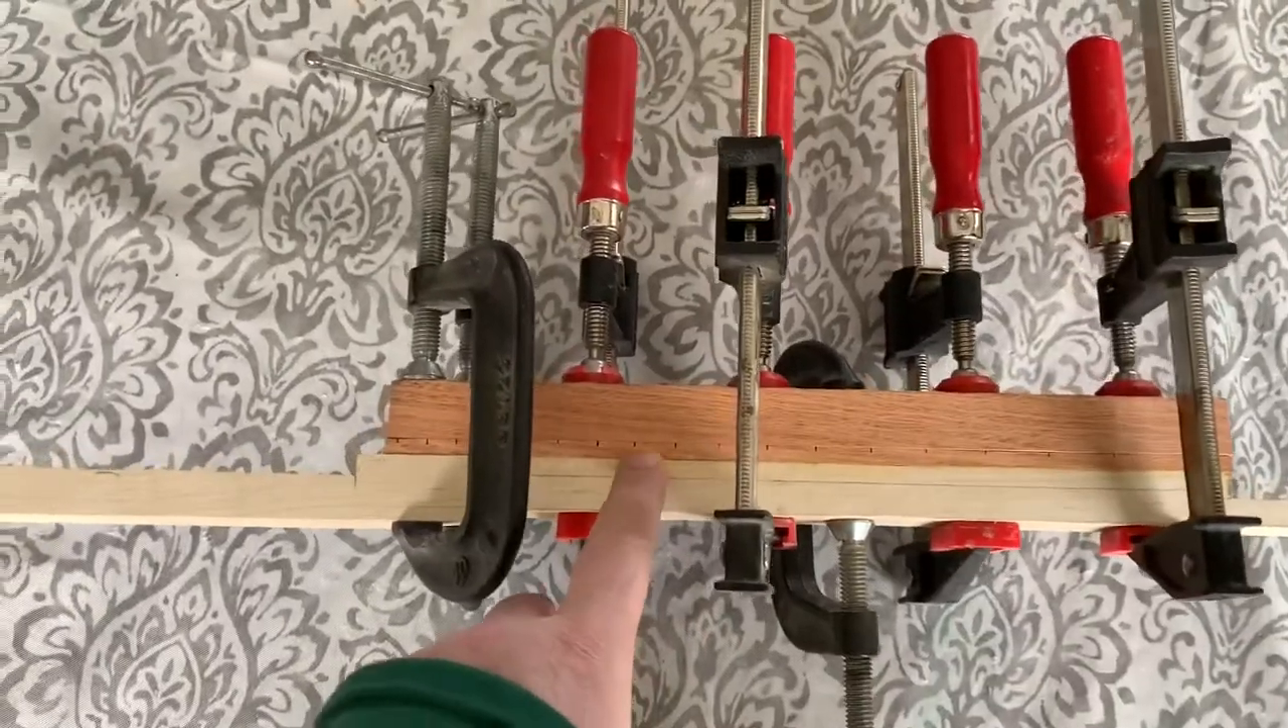Here's our glue up for the fretboard you can see it uh sandwiched in there this is just a straight piece to distribute the clamping pressure.